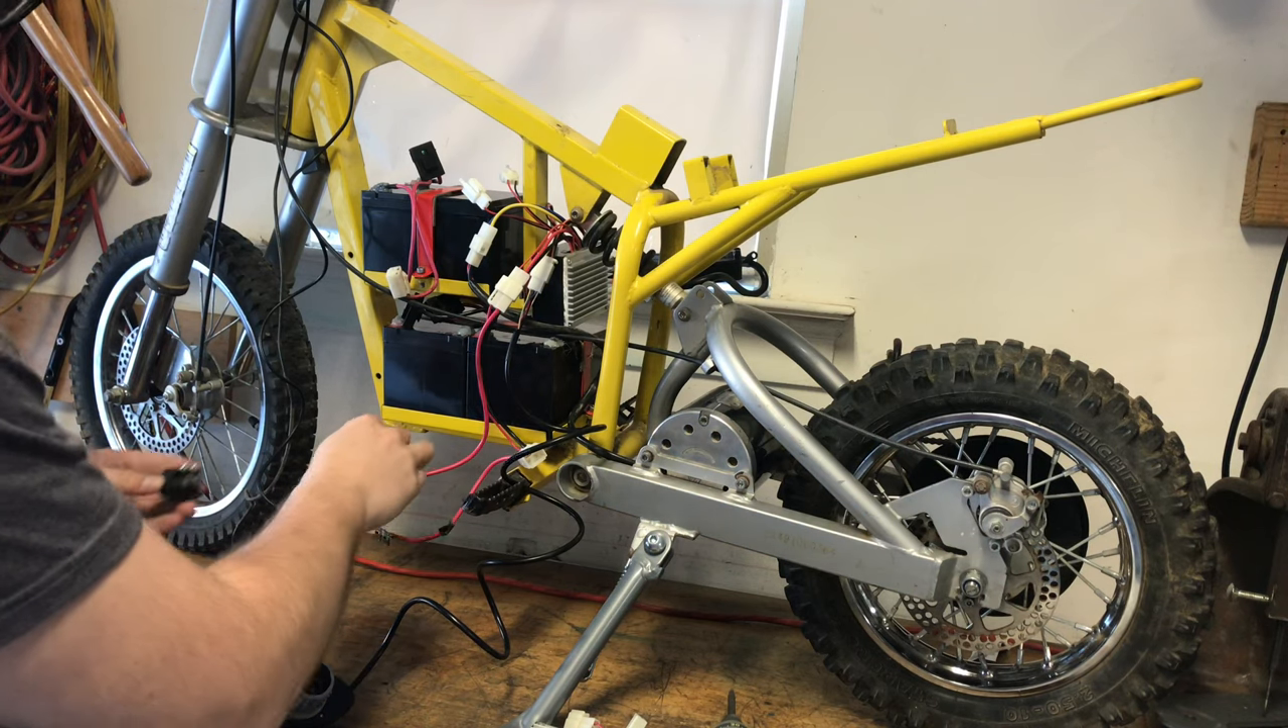There, we got the batteries put in. I went ahead and clamped those down, put a few other wires and everything in here.